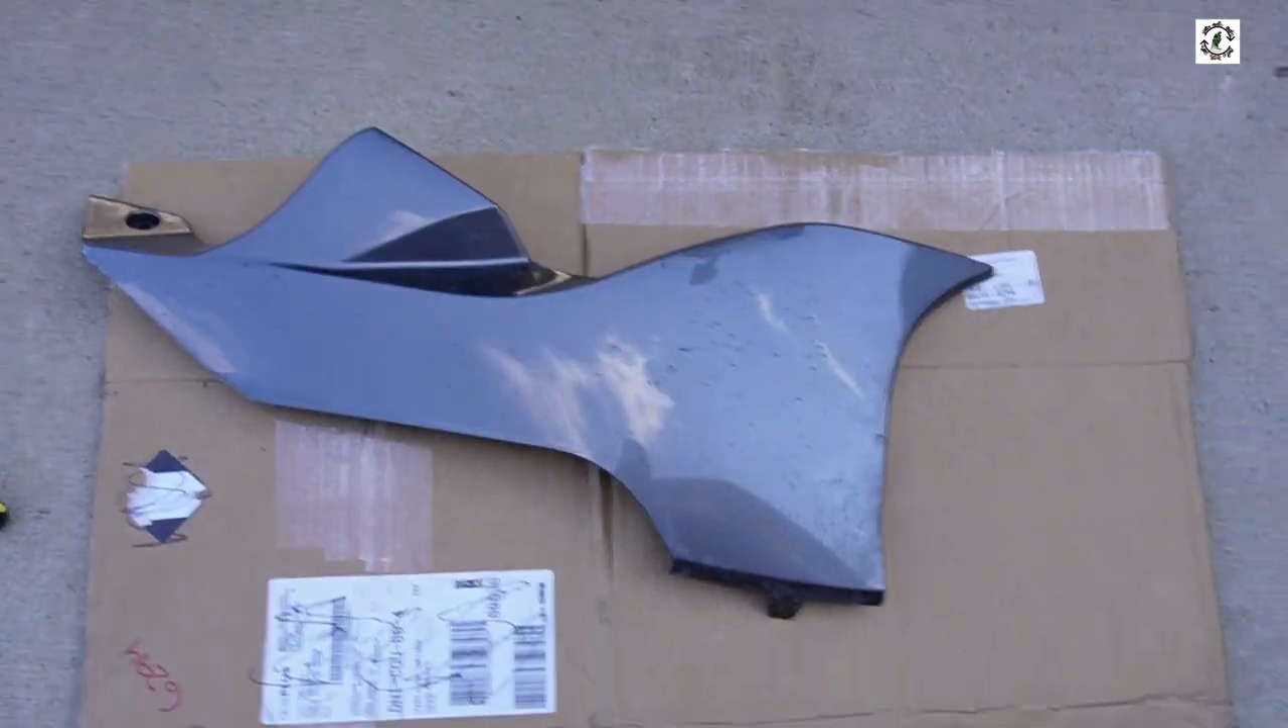All right so I got this side panel off.